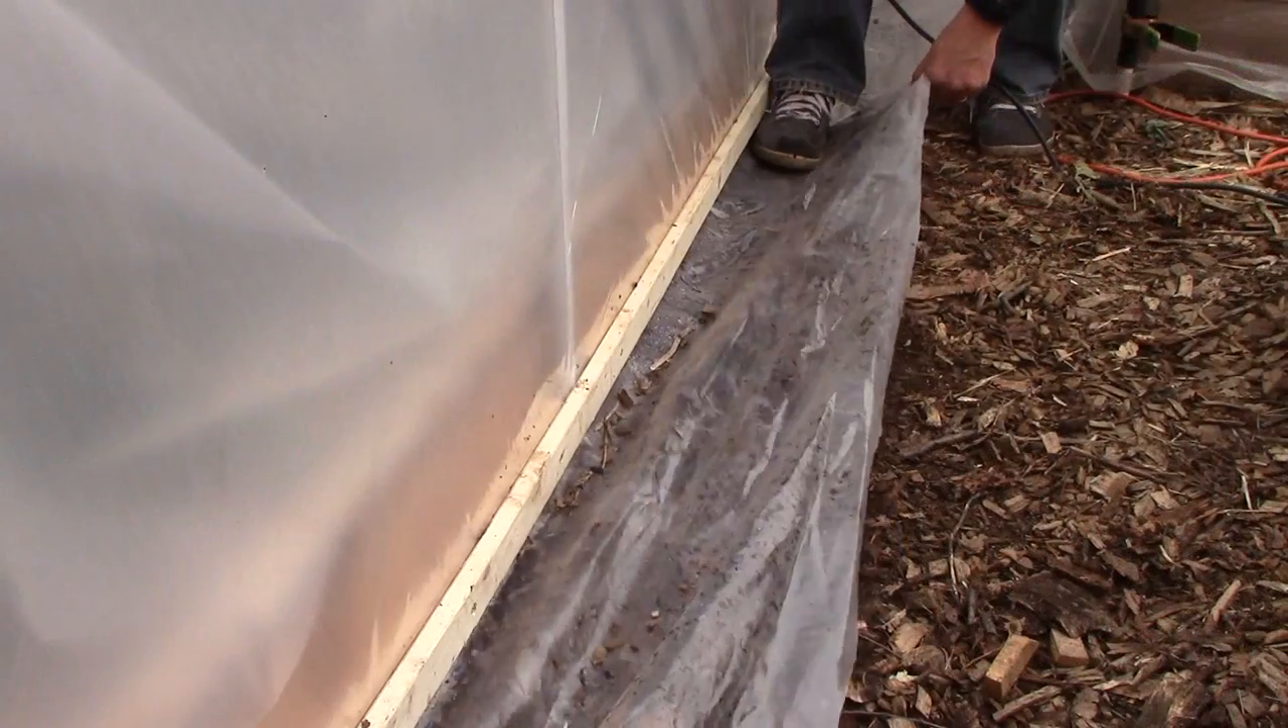All that was left then was to fasten the greenhouse film to the bottom of the side walls, and cover the excess plastic on the ground with wood chips.